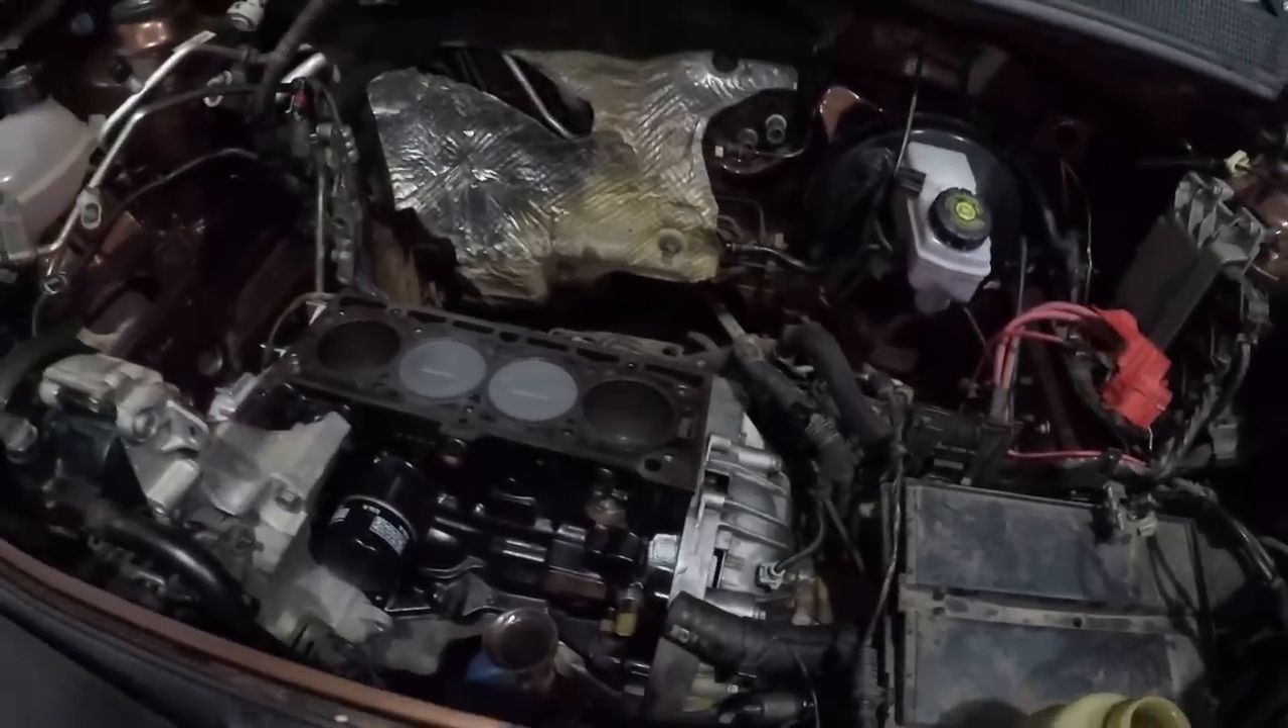O Logan já se encontra aqui com o motor no lugar.